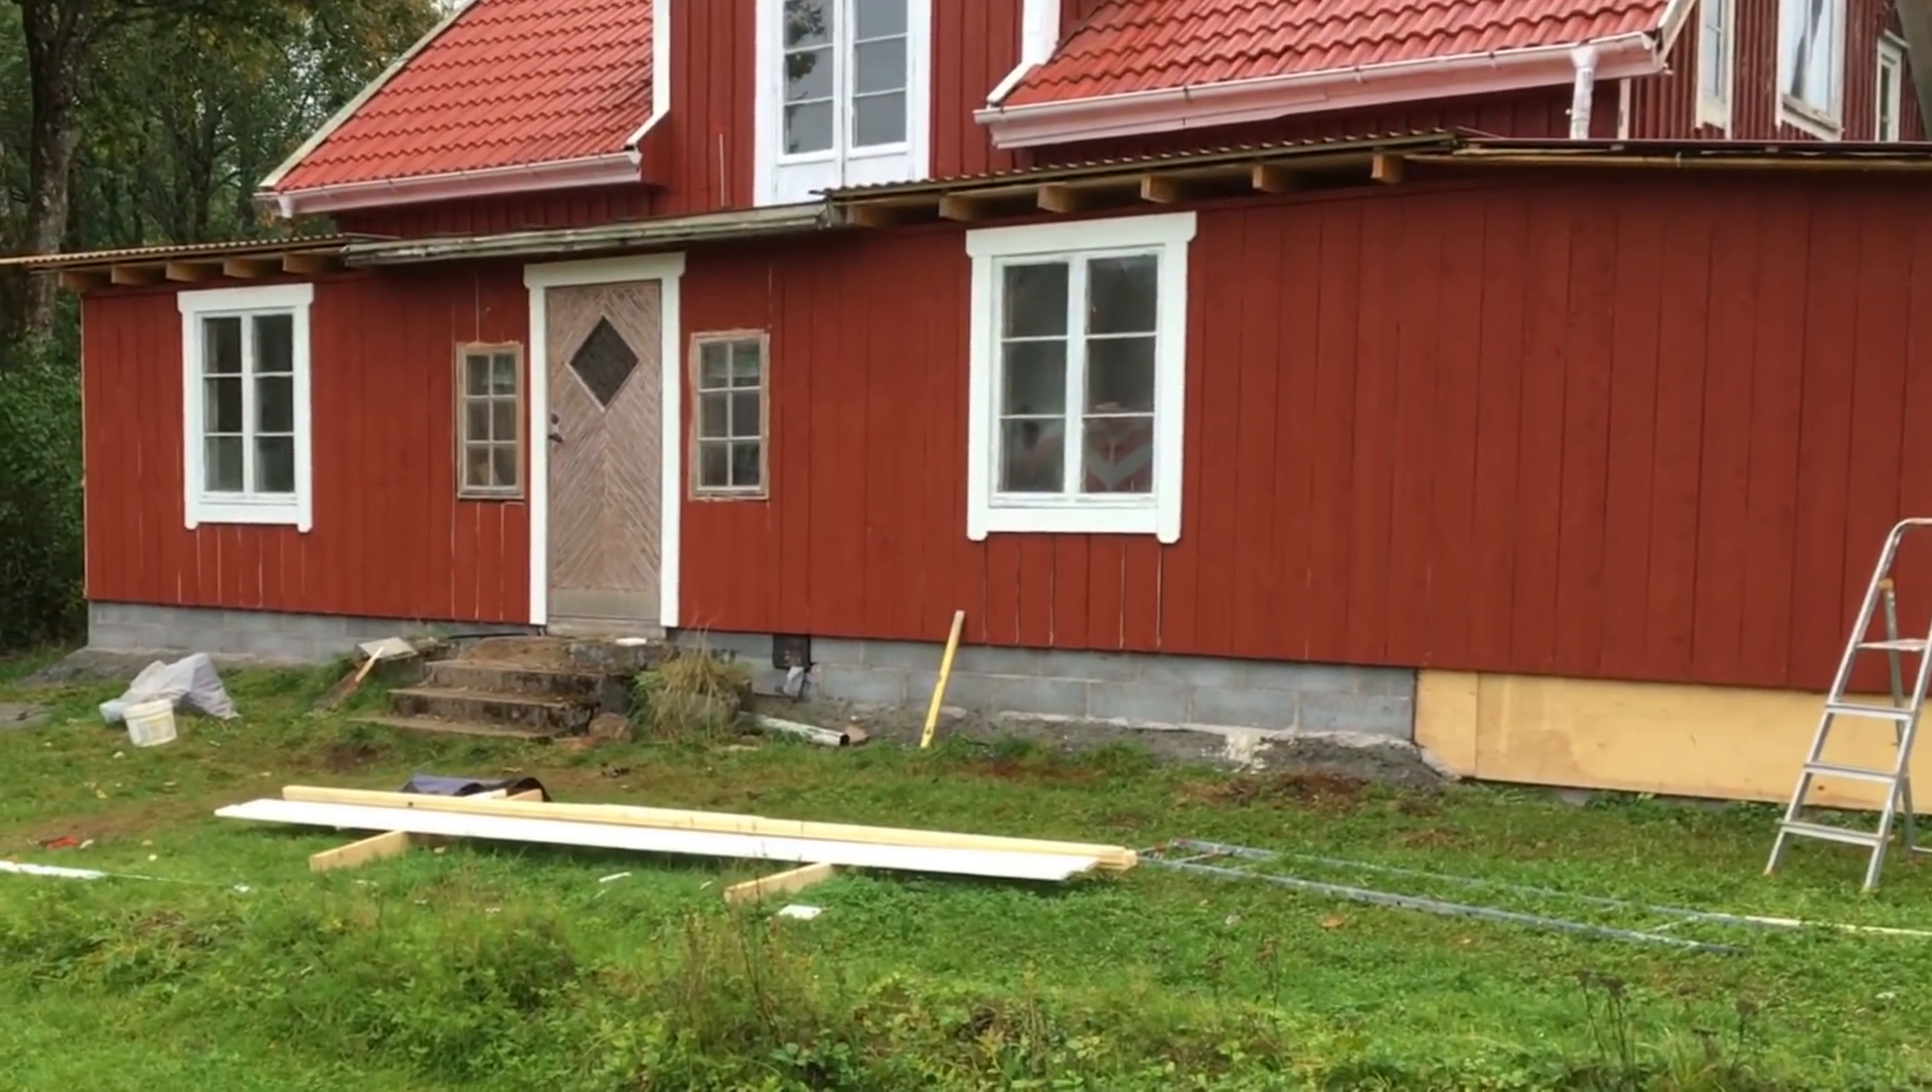Die beiden kleinen fenster brauchen noch die rahmen hölzer sozusagen die deckleisten einige sind schon drauf.